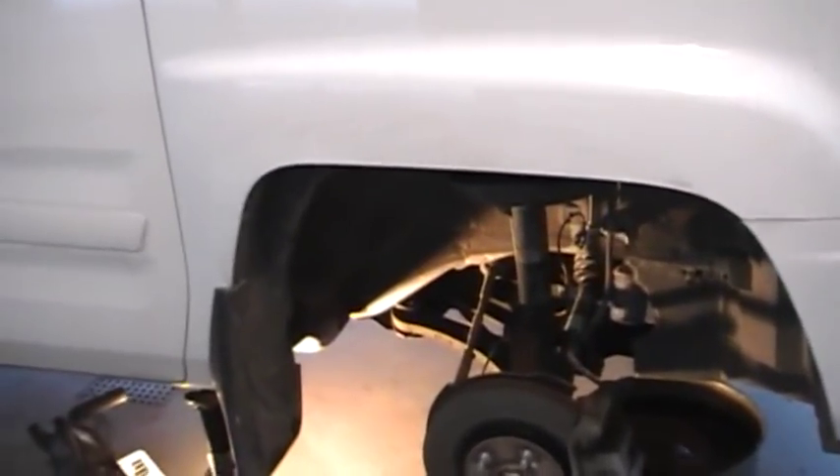Okay, I've got all the tires rotated all, but the right front one, I still have that one off.